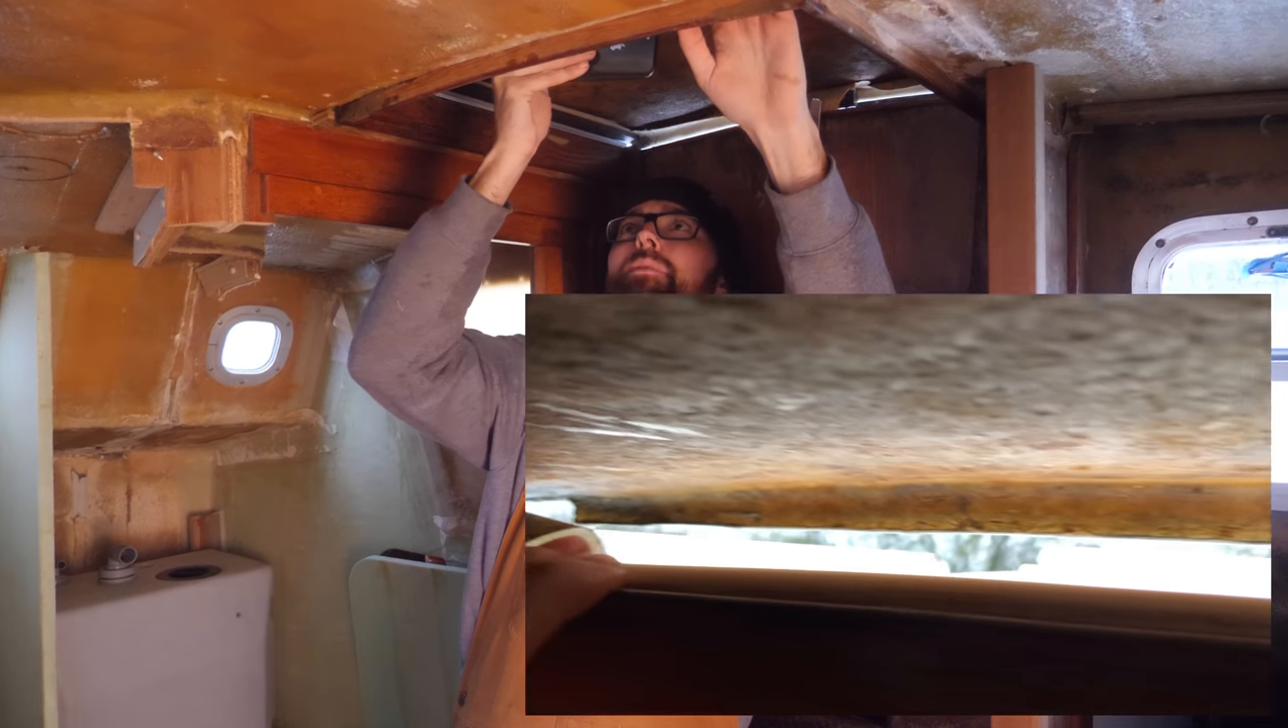Actually part of the issue here might also be the ginormous gap that's up here you can clearly see out.